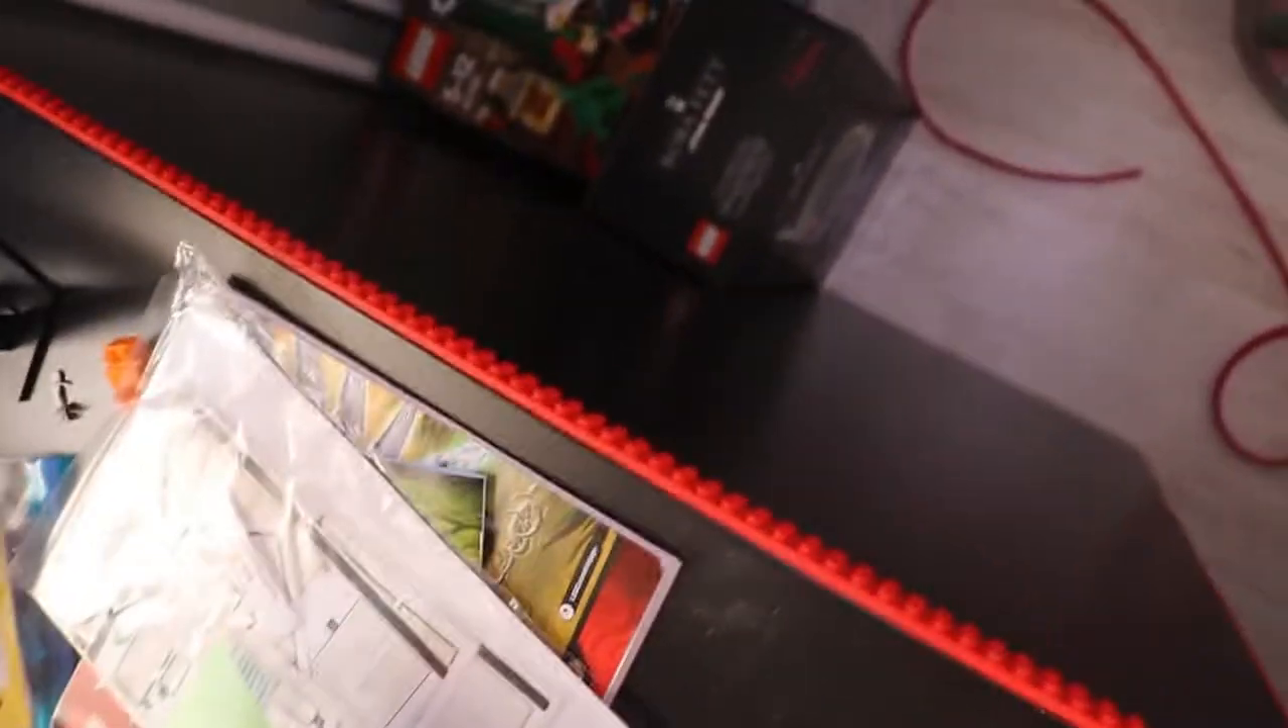Oké, zoals jullie kunnen zien de strip zit er.